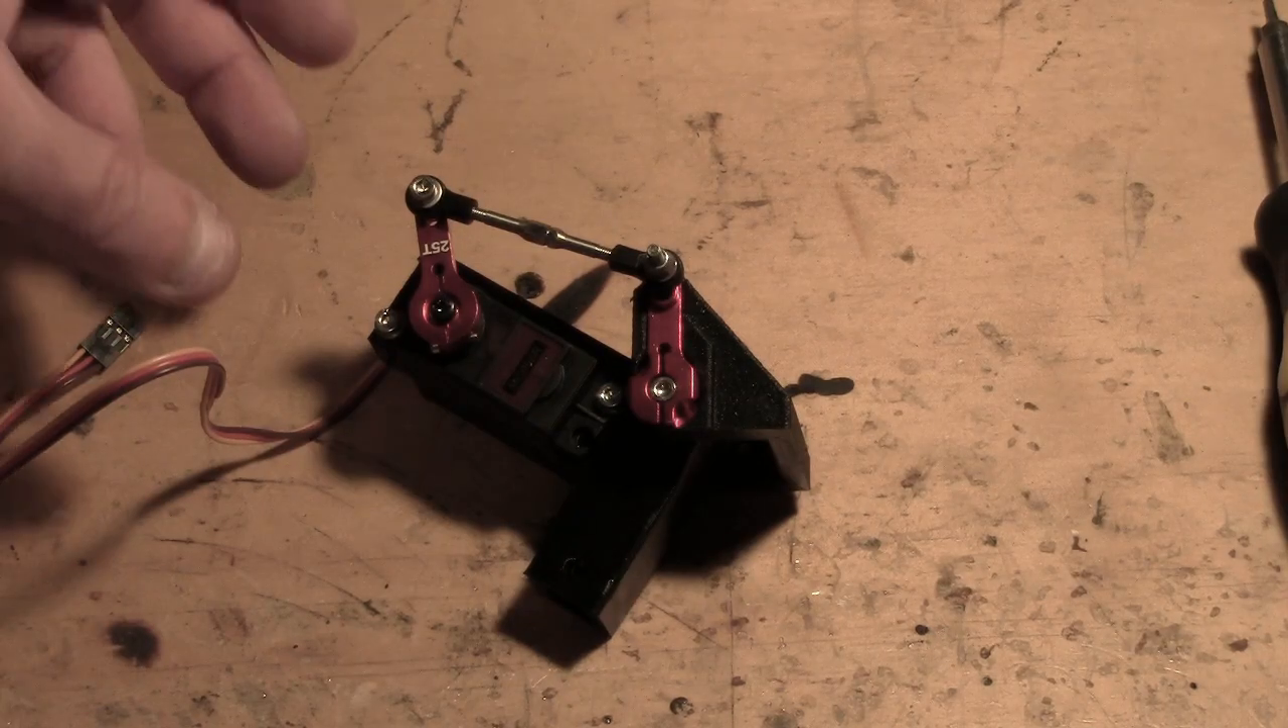So with the tie rod fitted assembly is complete.